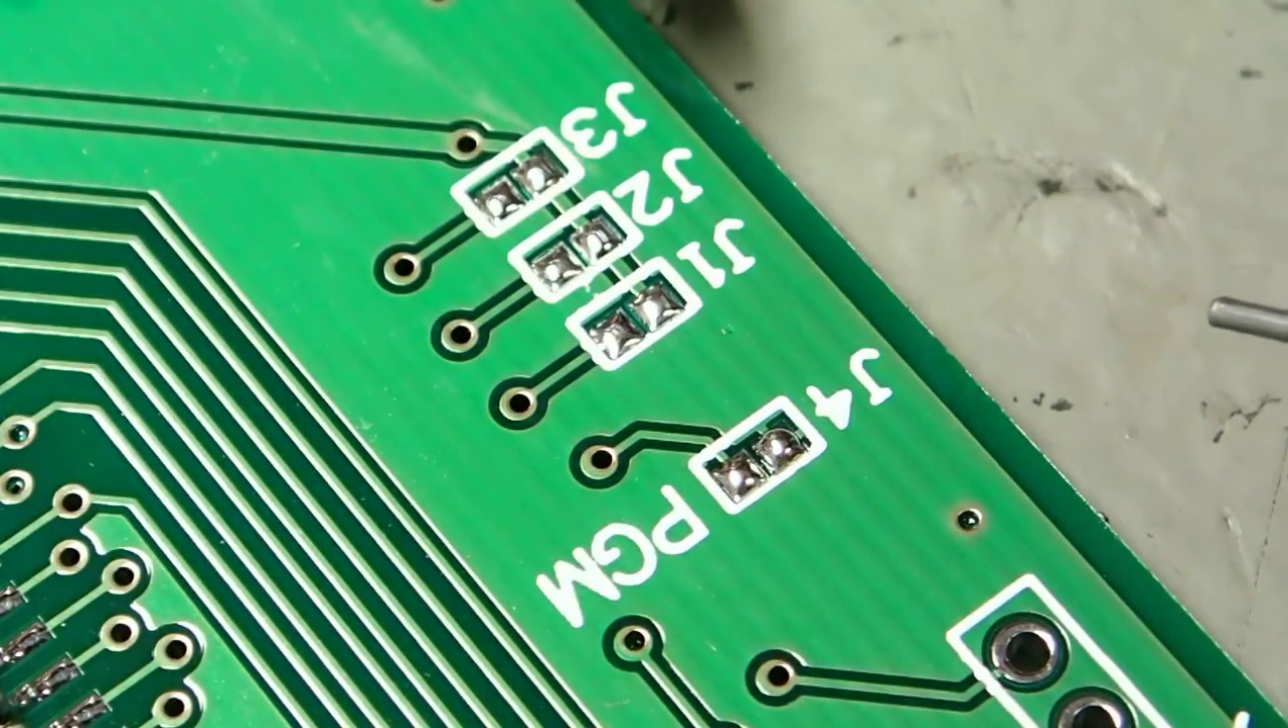You can see all the jumpers on this board are removed at the moment so I'll fit them first.